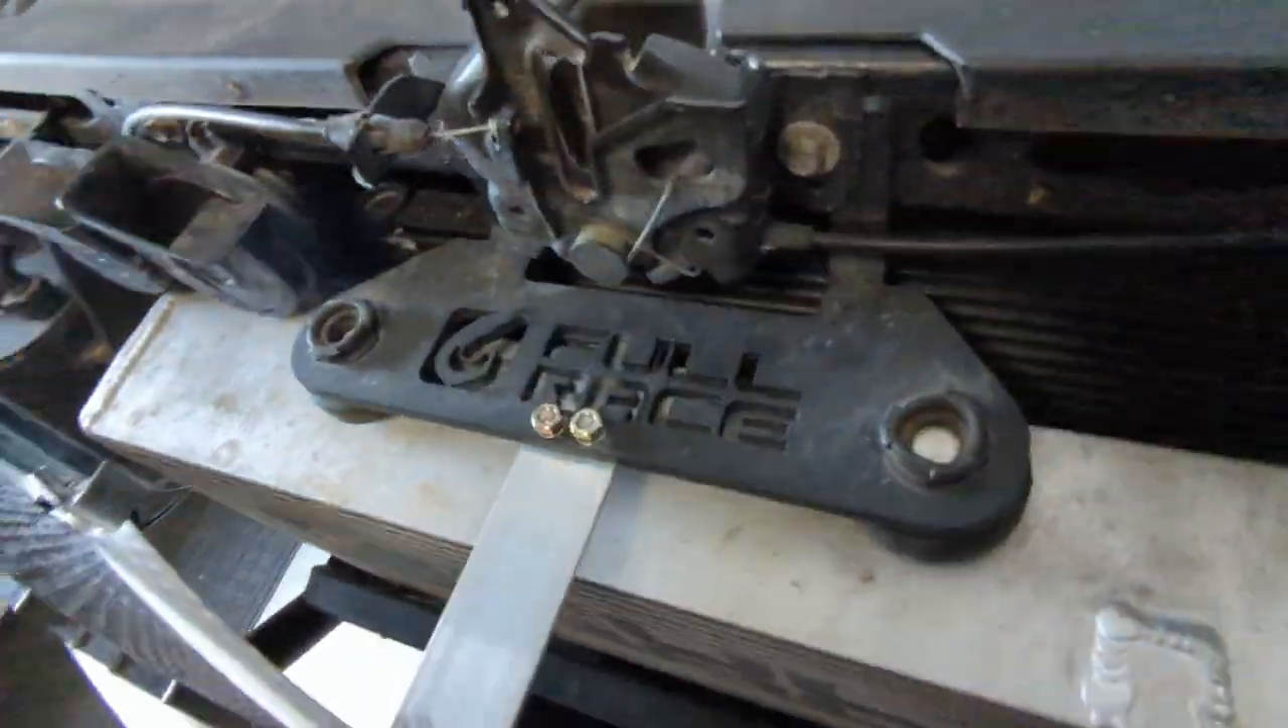This top standoff is in super simple, super easy. Um, just secured it with some hardware I had laying around.